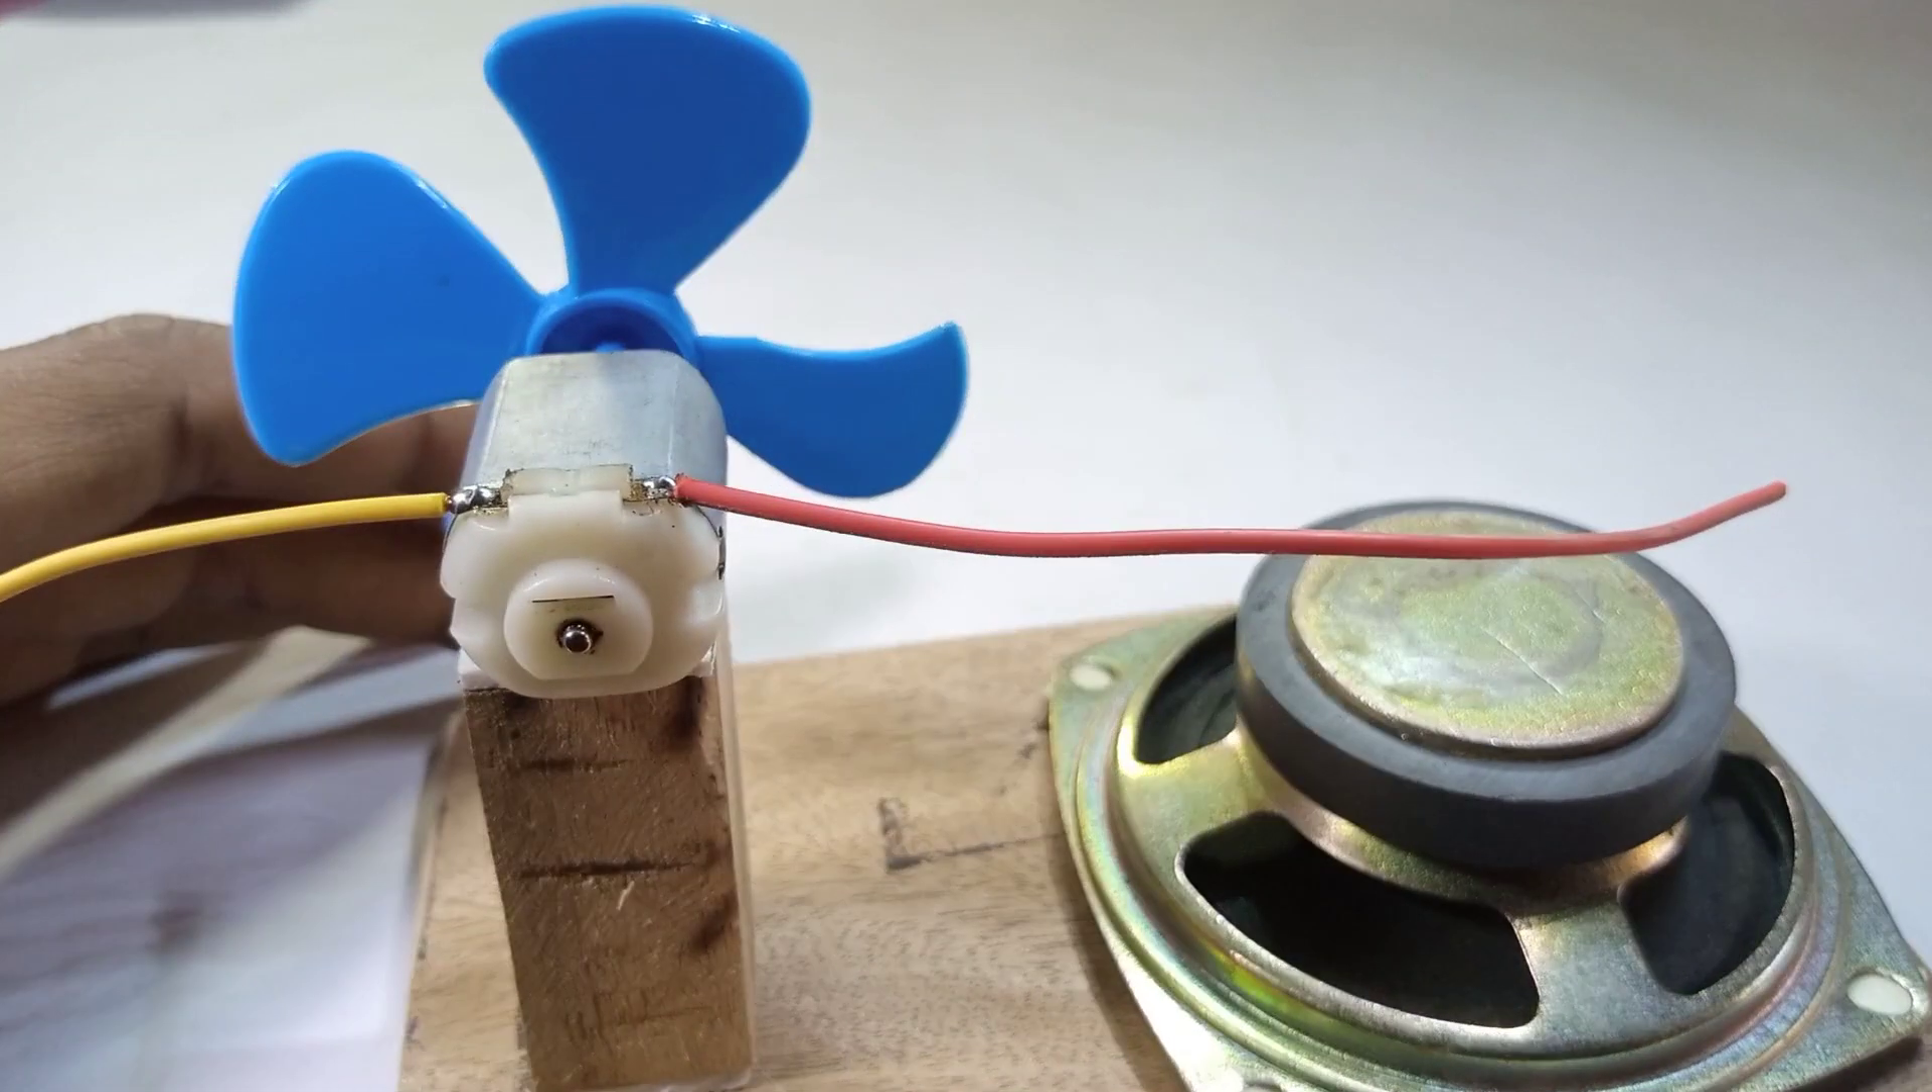तो यहाँ पर मैंने motor के दोनों जो point है उससे connection कर दिया है।